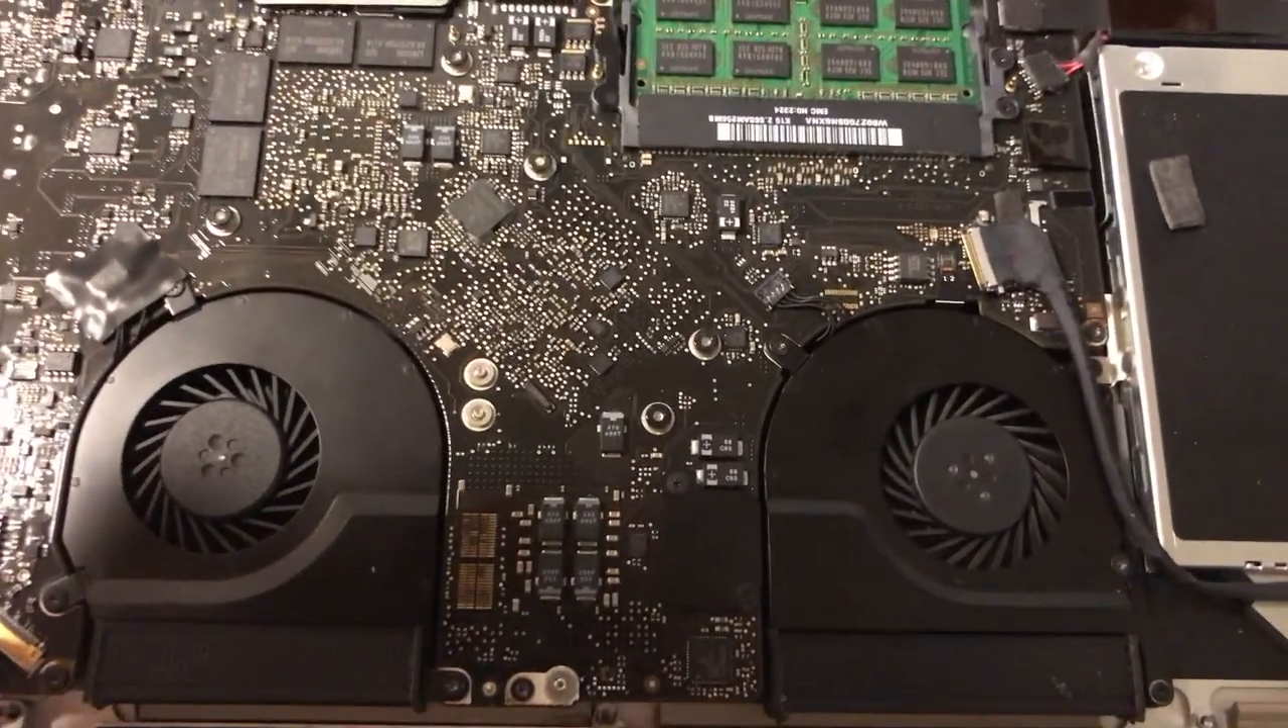But anyway, so yeah, so we got the motherboard all back in.